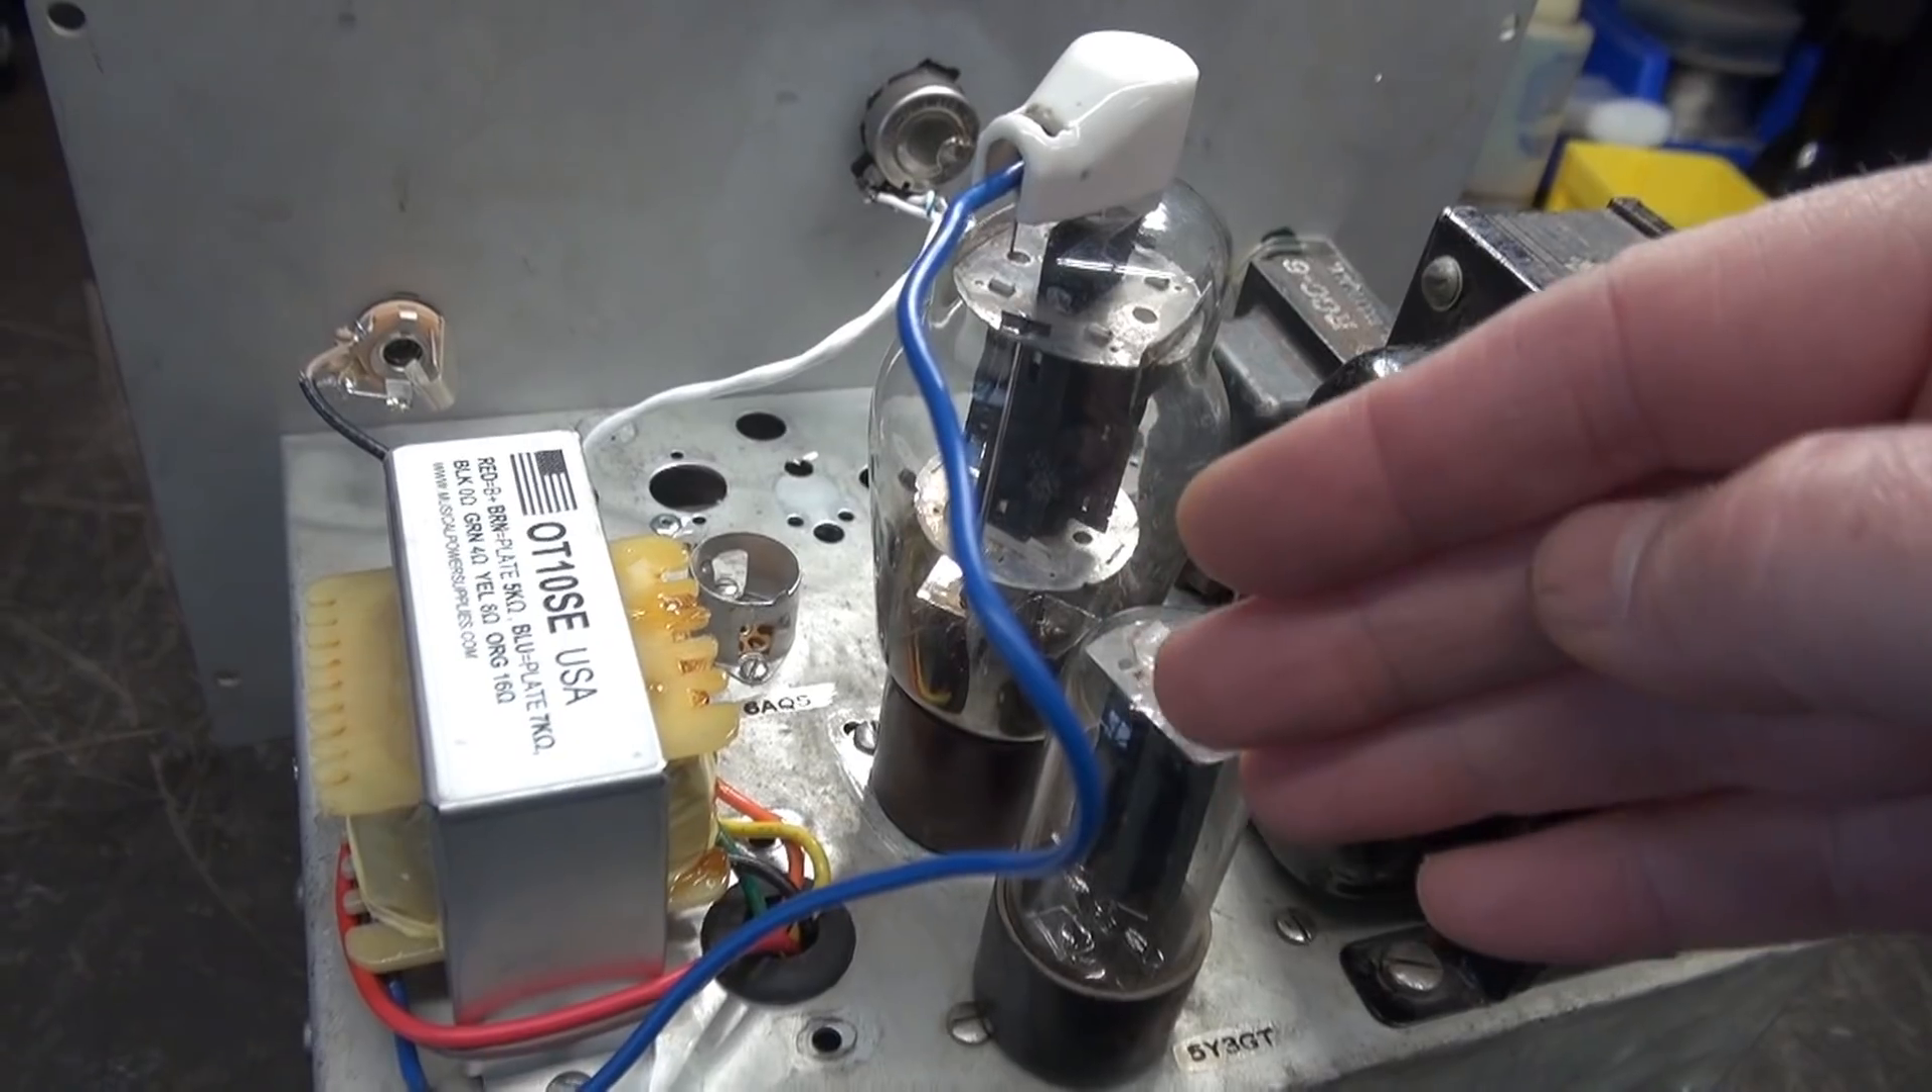All right, there's that 807 installed with a beautiful porcelain cap.